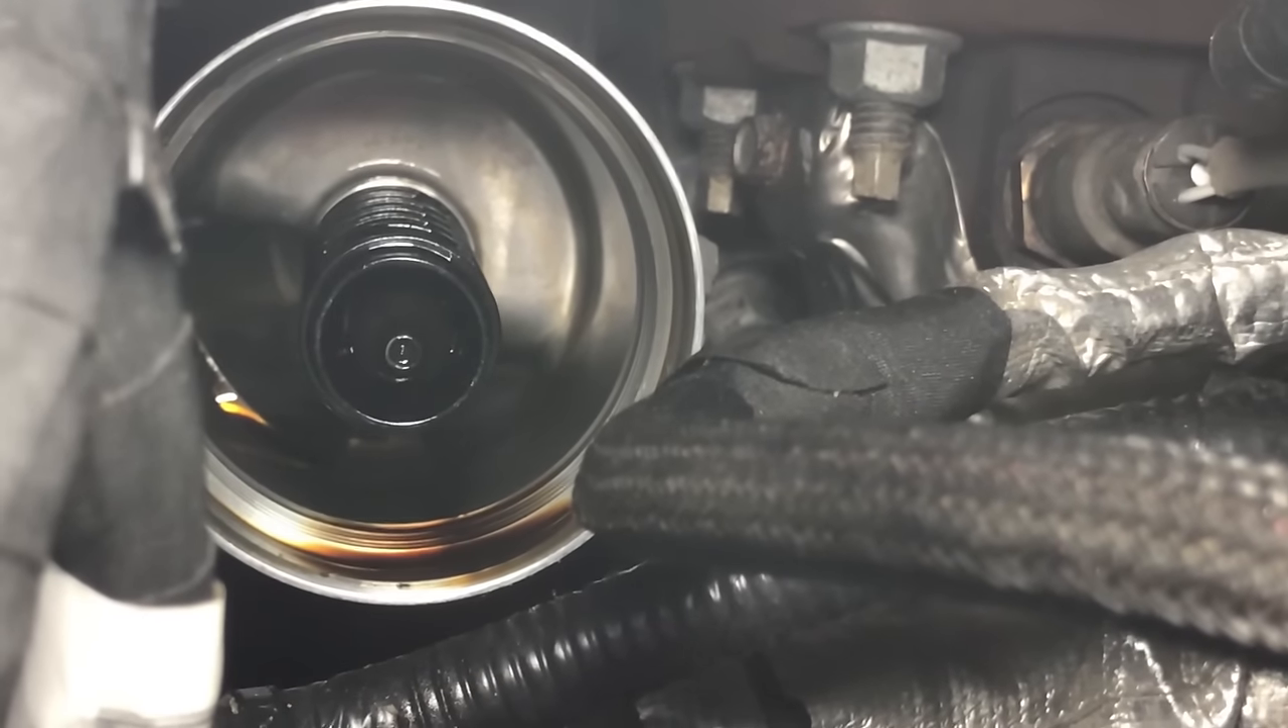So after you get the filter this is what's left over and you can see inside the housing there there's like a little stem that's got like a valve on it.